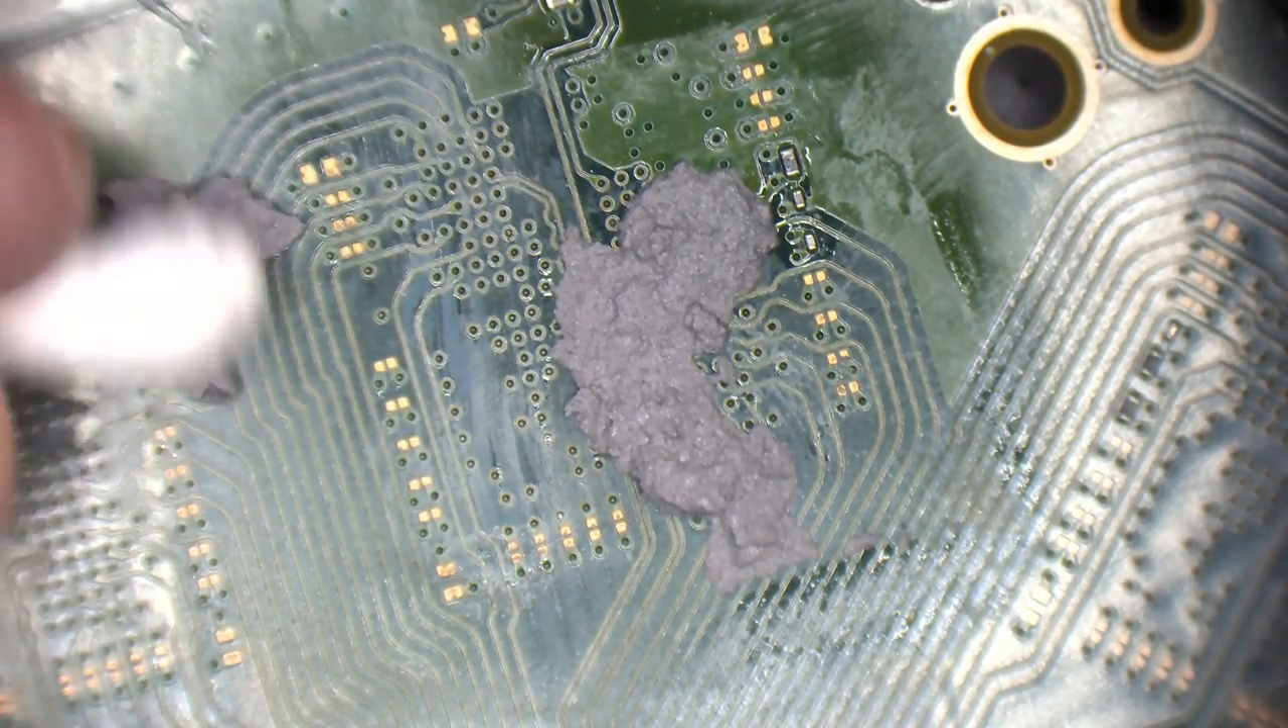This thermal pad needs to come off. I need to be able to see.